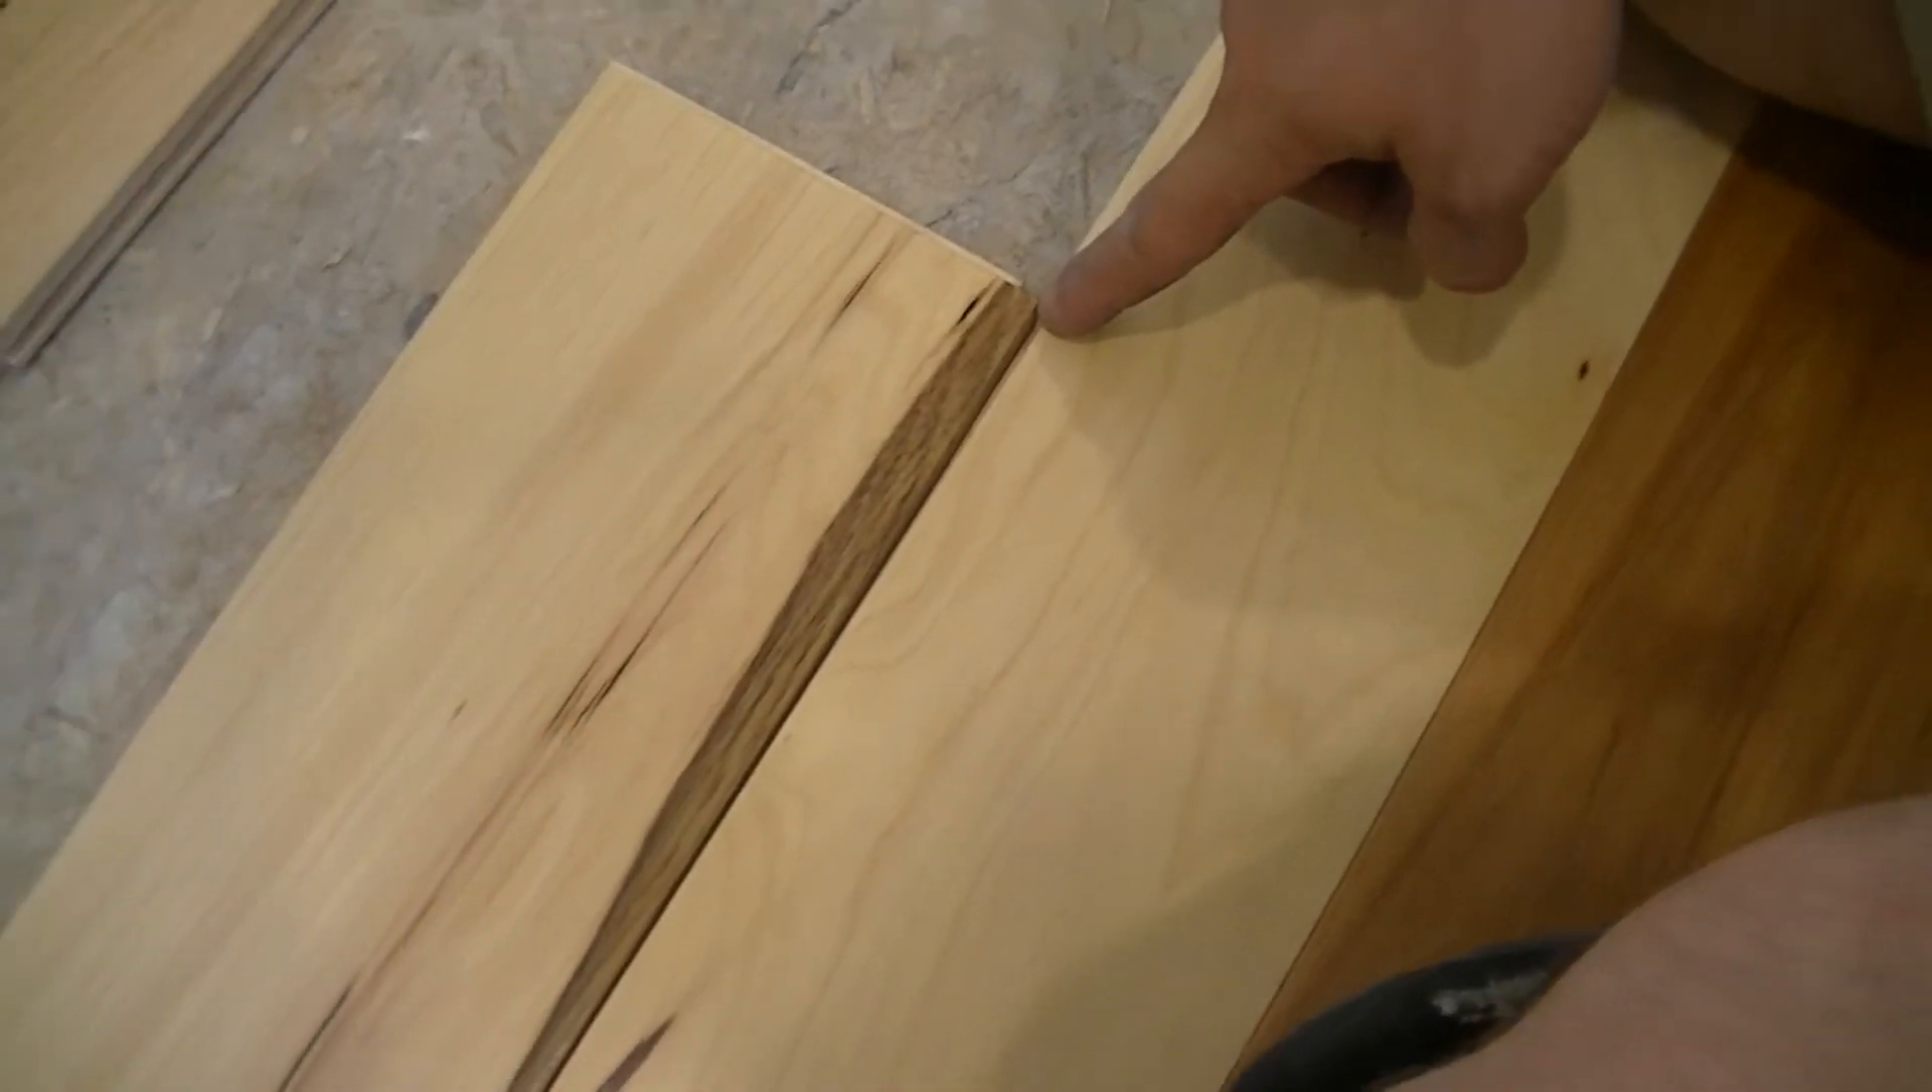And this particular board that I'm laying down has a slight warp to it outward. And so I can see that because of the gap here.